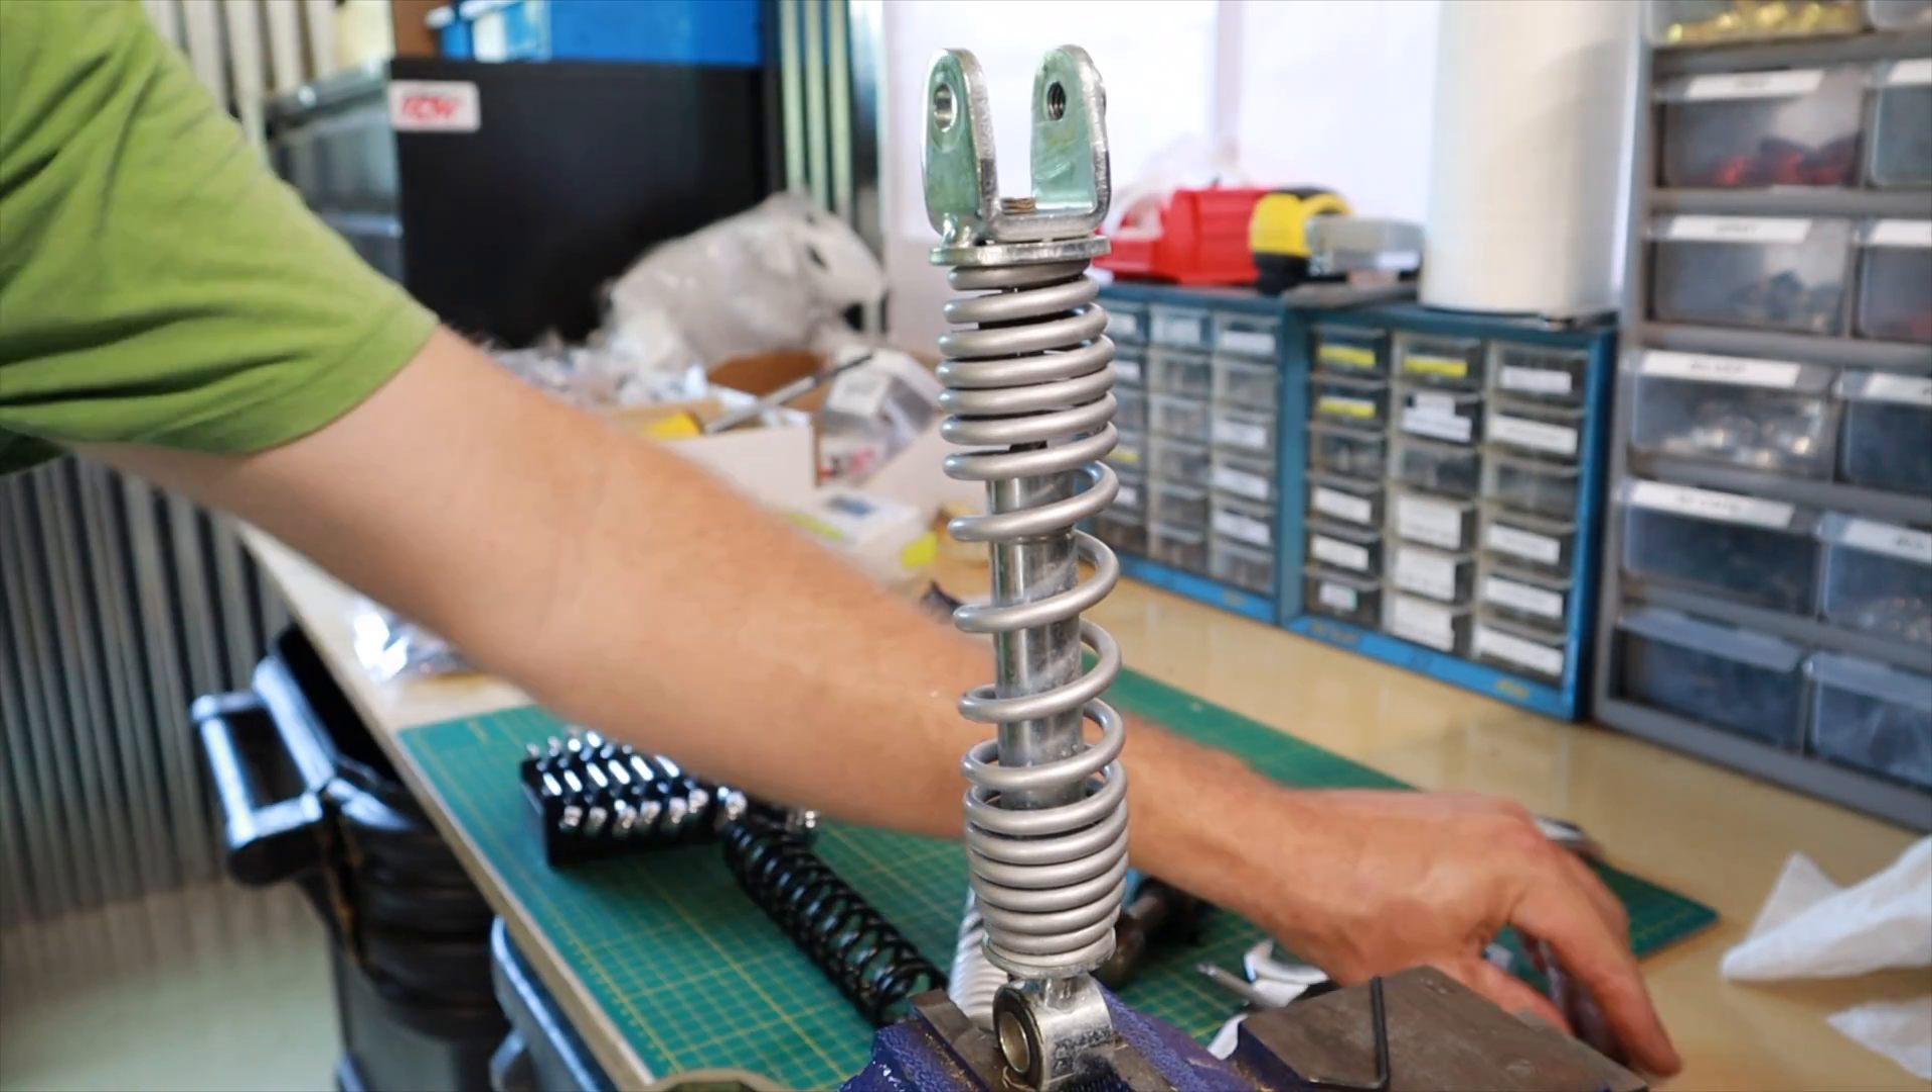All Peewee 50s are the same until 2017. So you see we got the shock off of the Peewee 50 just by removing two bolts.